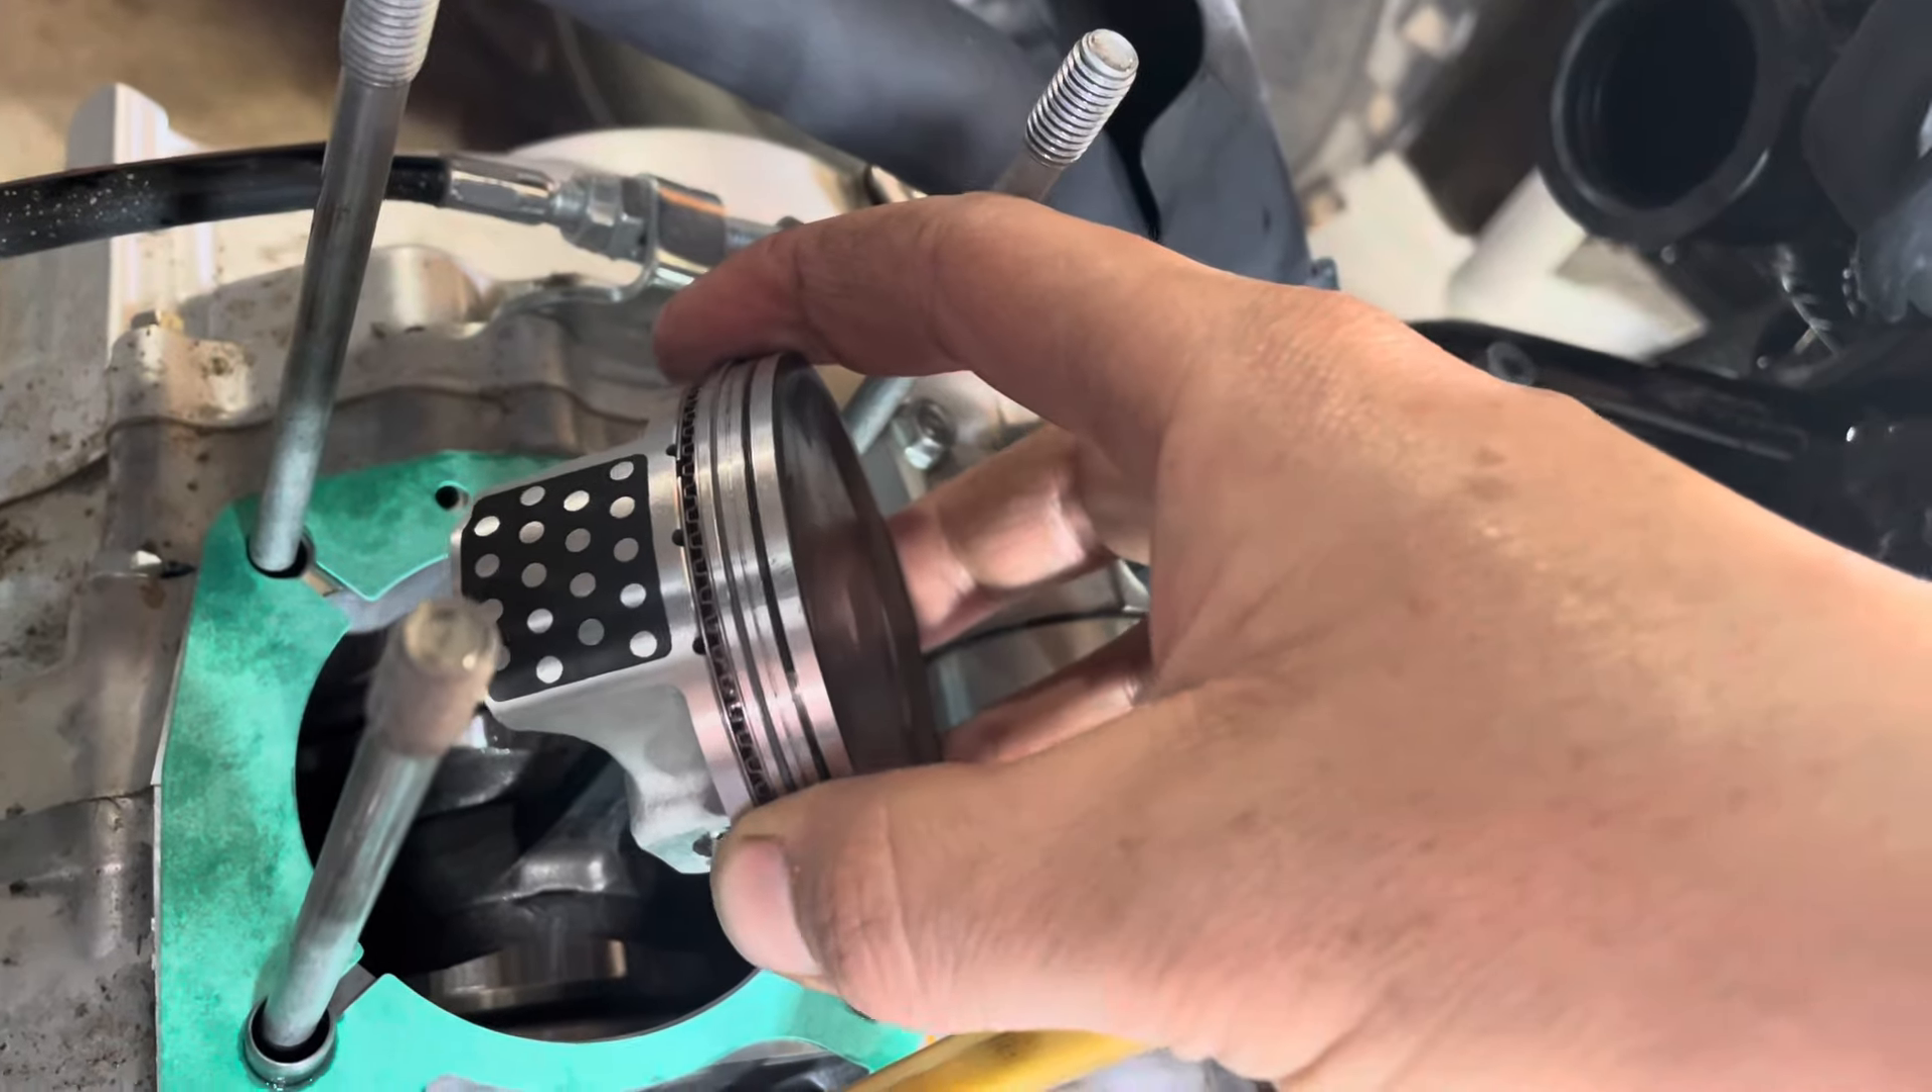I got the piston rings on there and i tried to orient orientate them opposites.